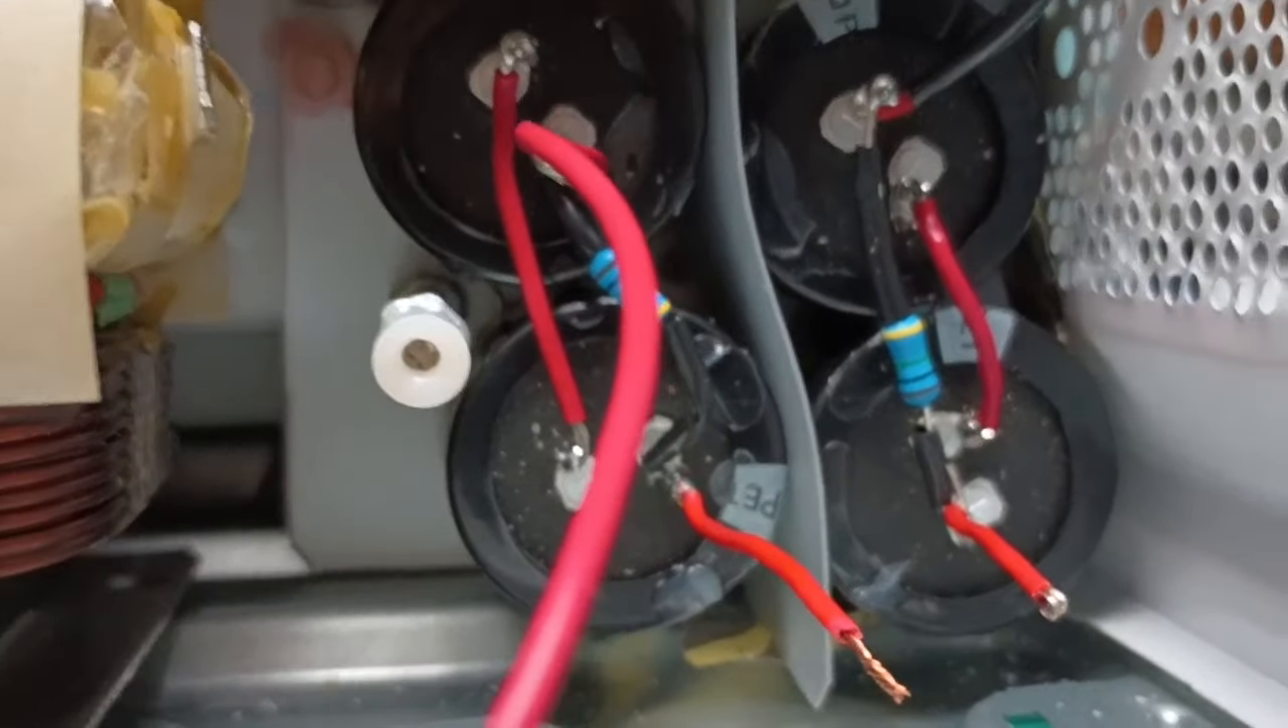I've soldered bleeder resistors across two capacitors.